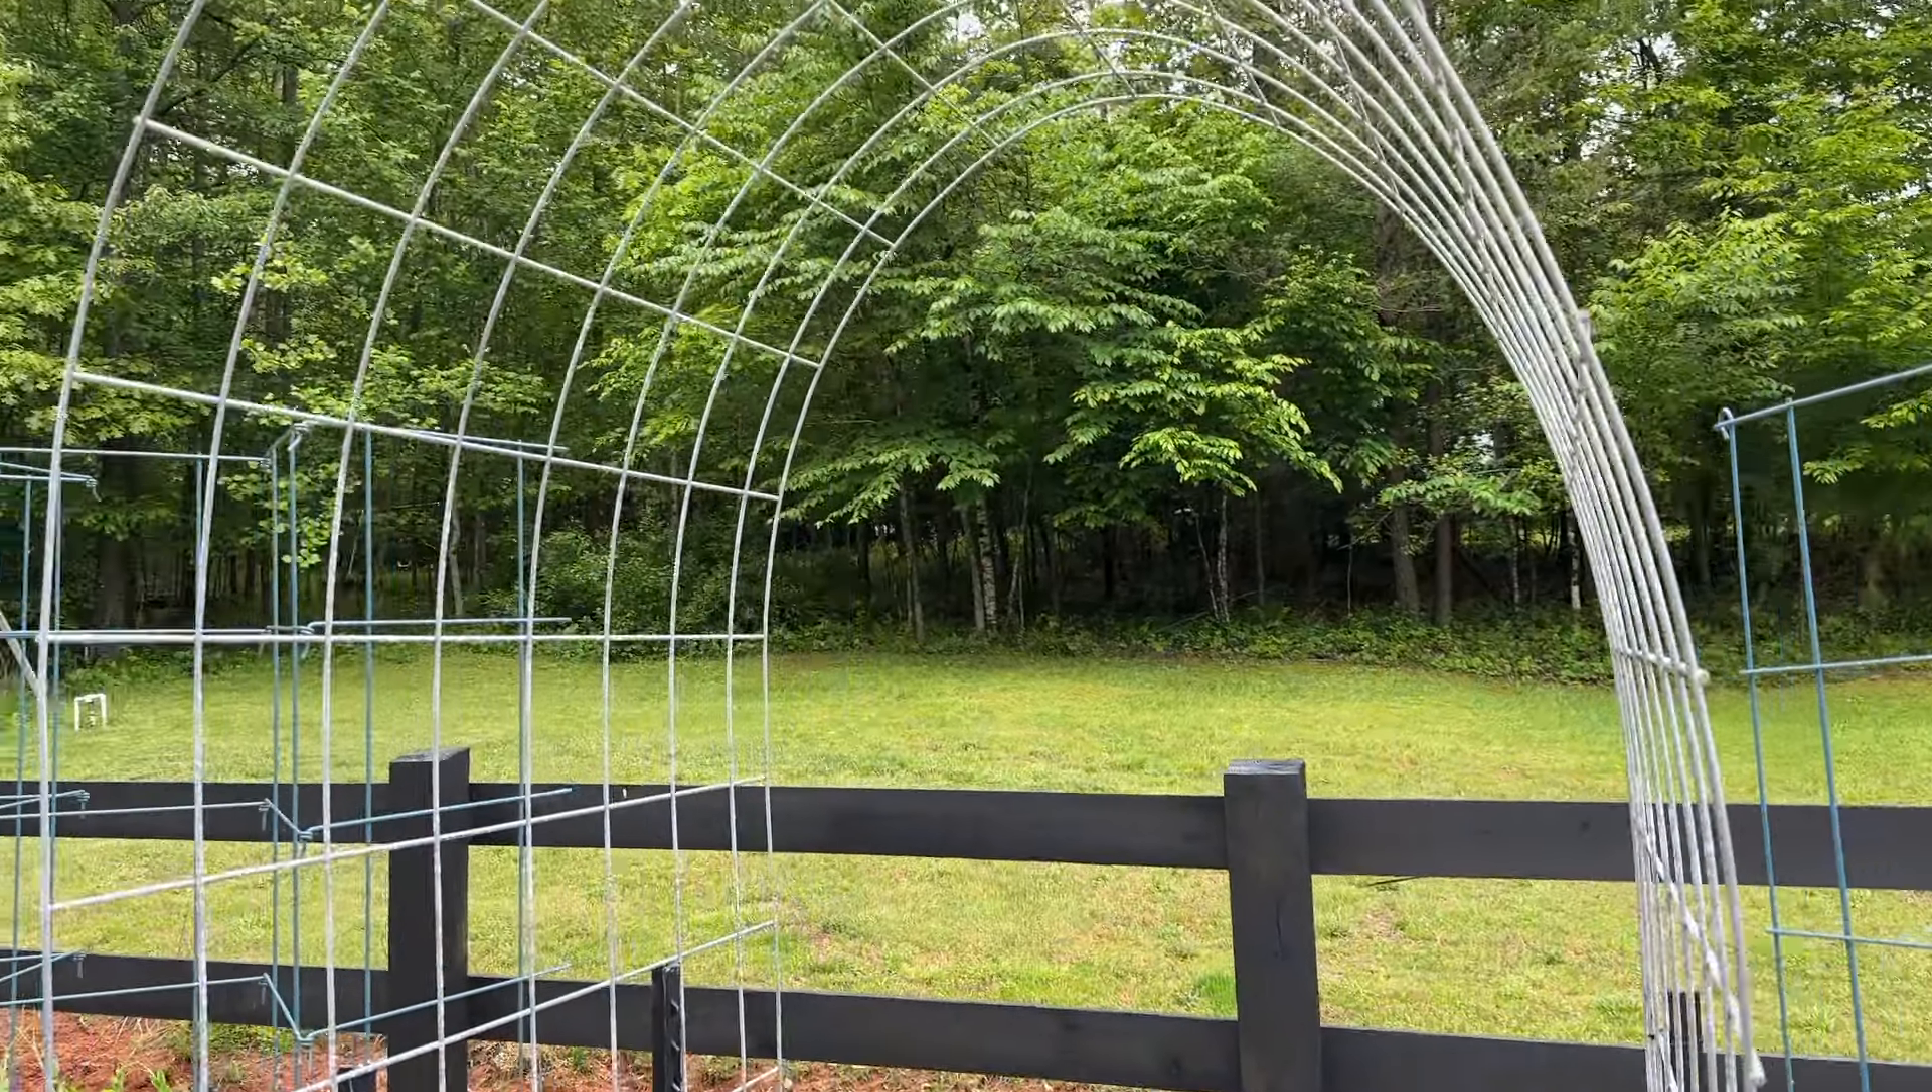All right here's the final result of the last cattle panel.